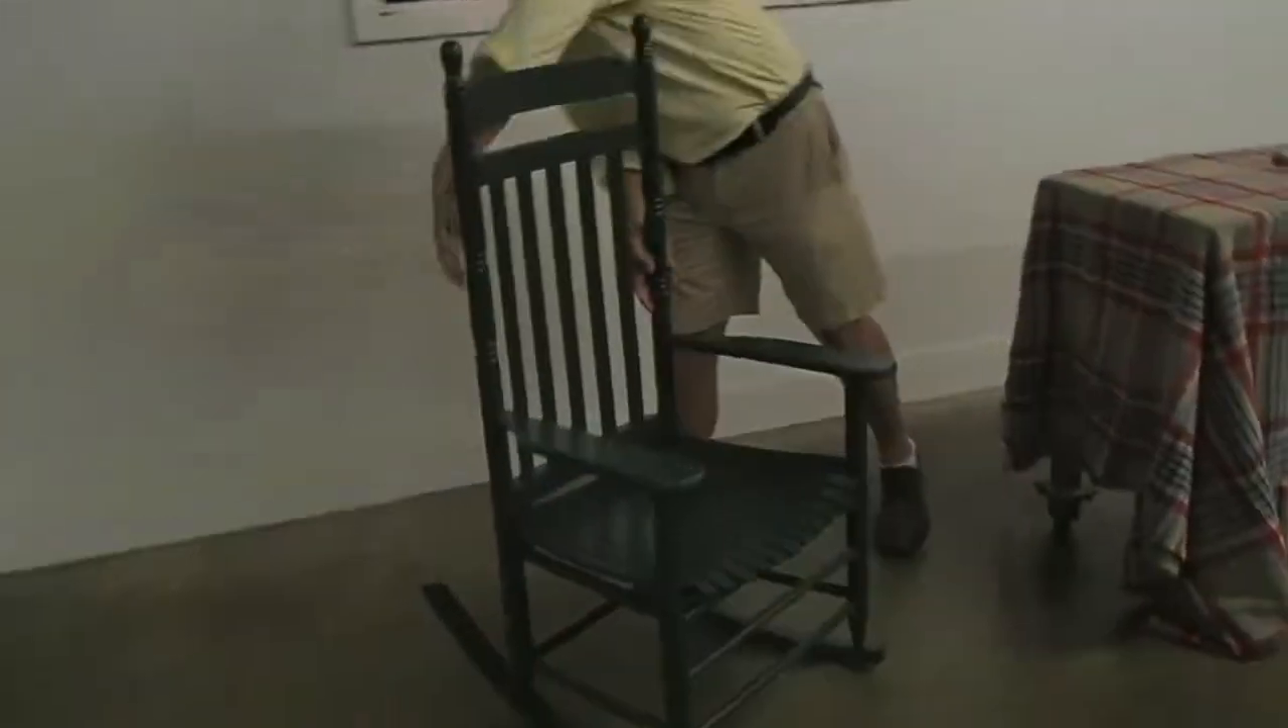Now you have assembled your rocker.